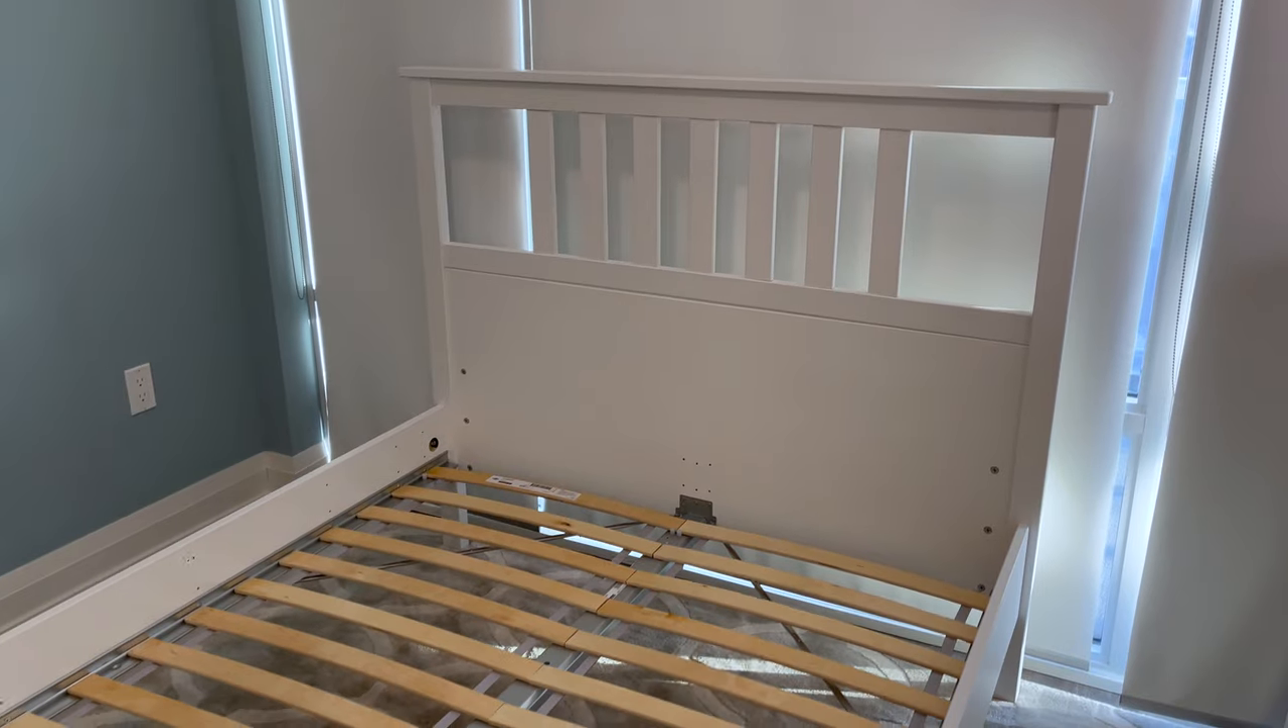You should now have a fully assembled Hemnes bed frame from IKEA.